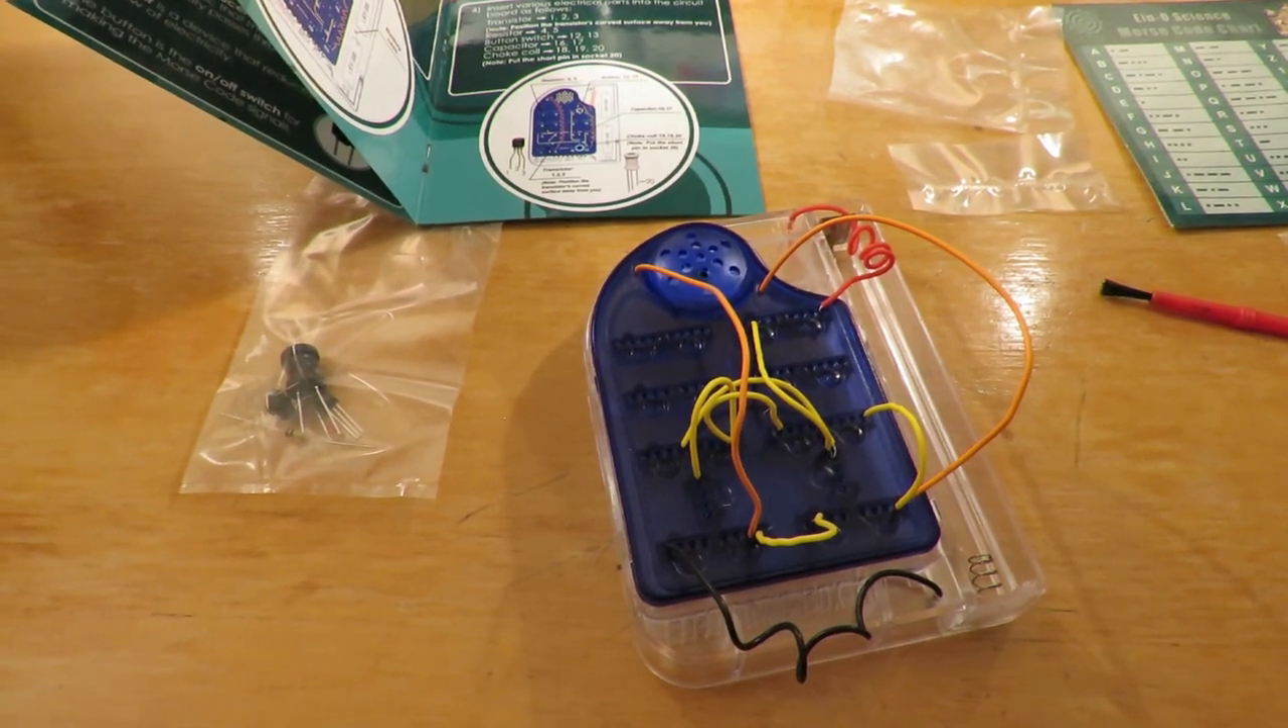I've spent a ridiculous amount of time trying to get those wires in place and we haven't even started trying to put the circuit components in.